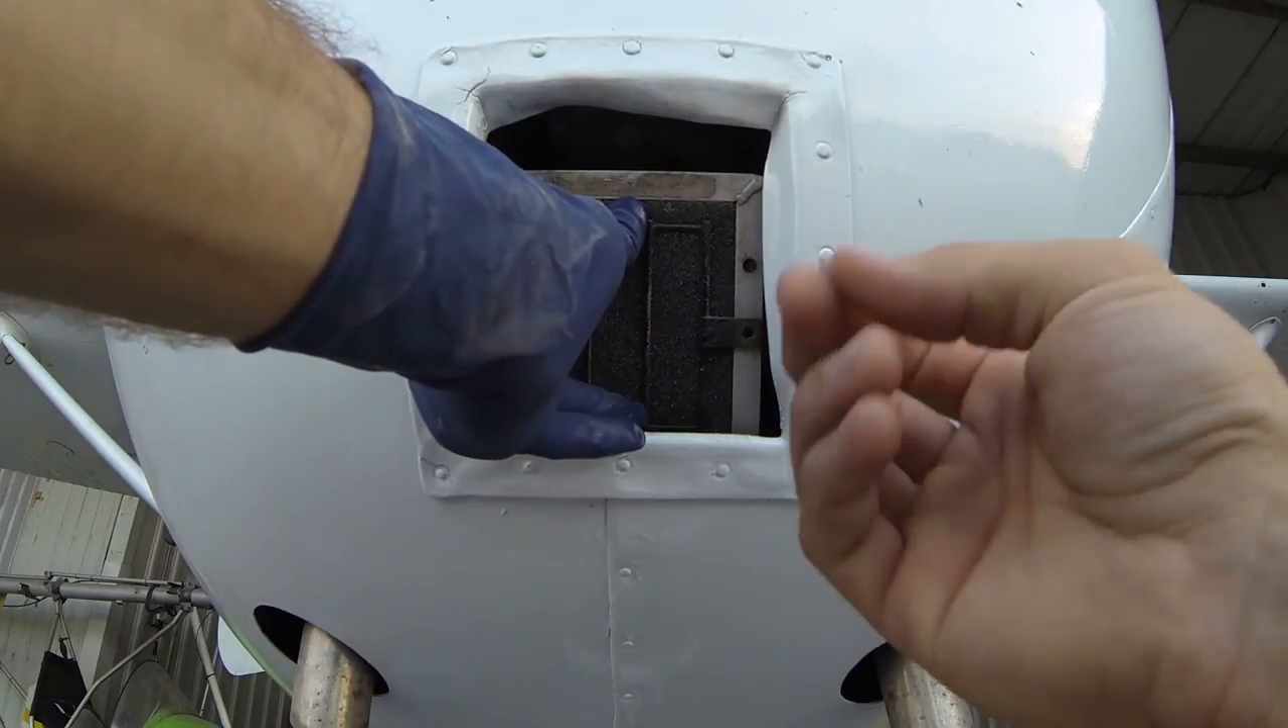All right, we've got our filter element in there.